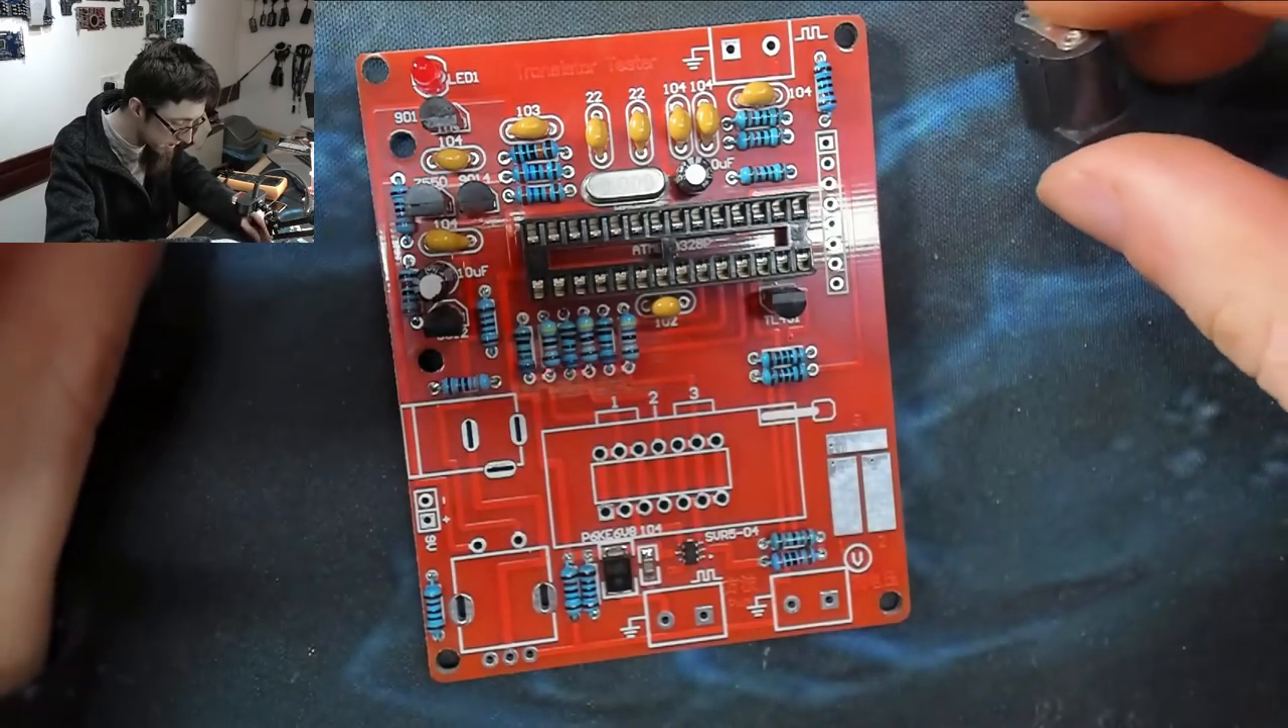Okay we're all done with our components we just got to put on the big stuff now.